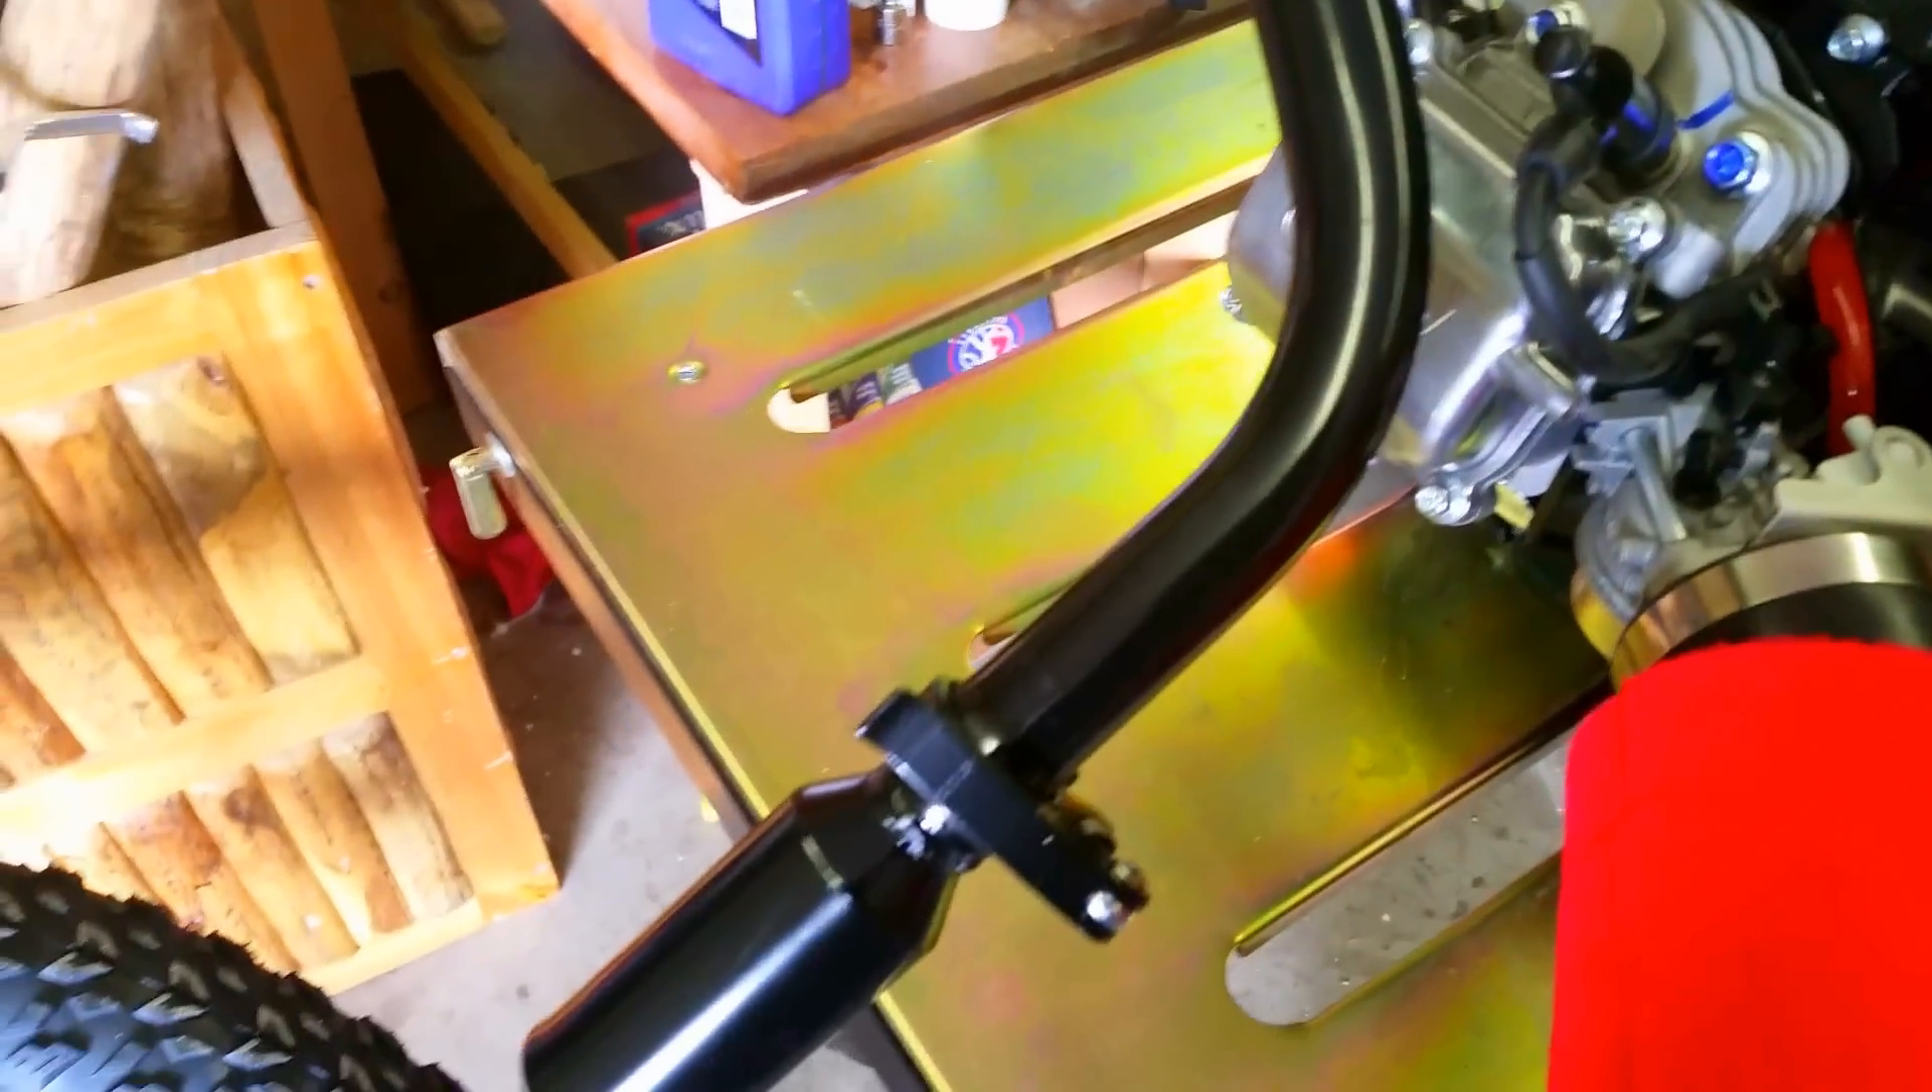Got the exhaust on, painted high temp black with muffler.